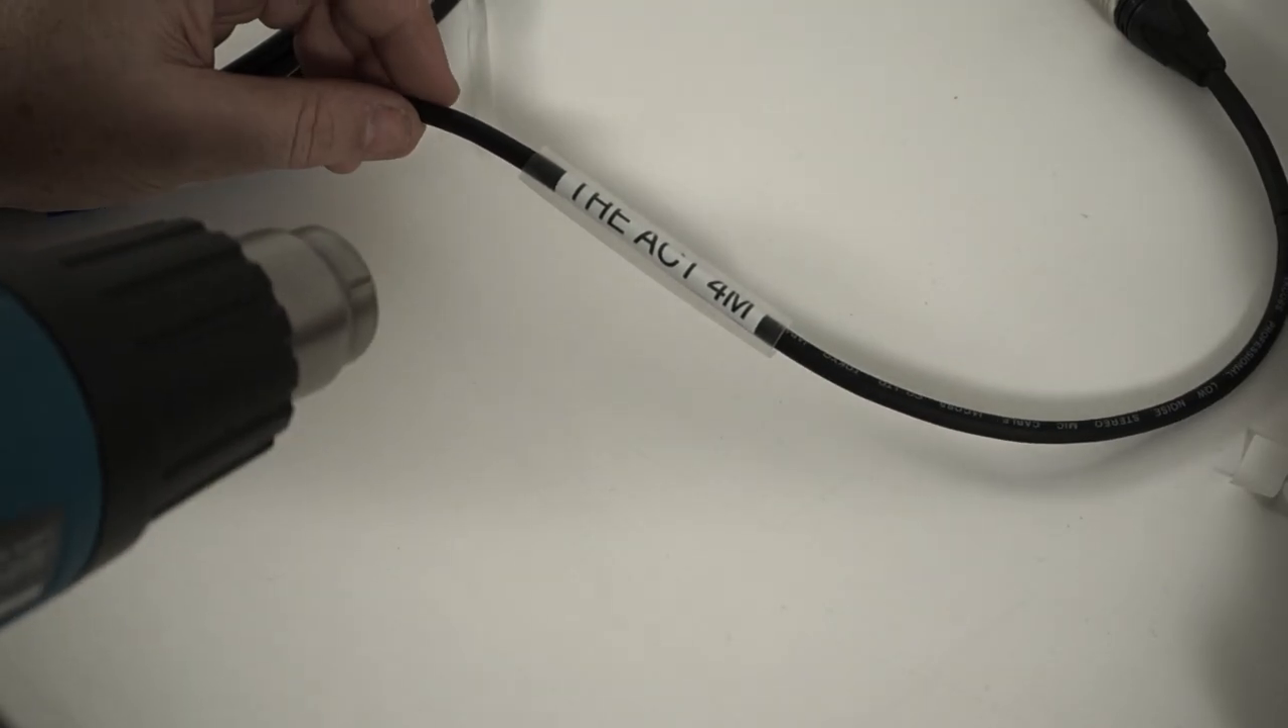So there we go we've got our label on stuck on and then we're gonna quickly do our clear heat shrink over the top.